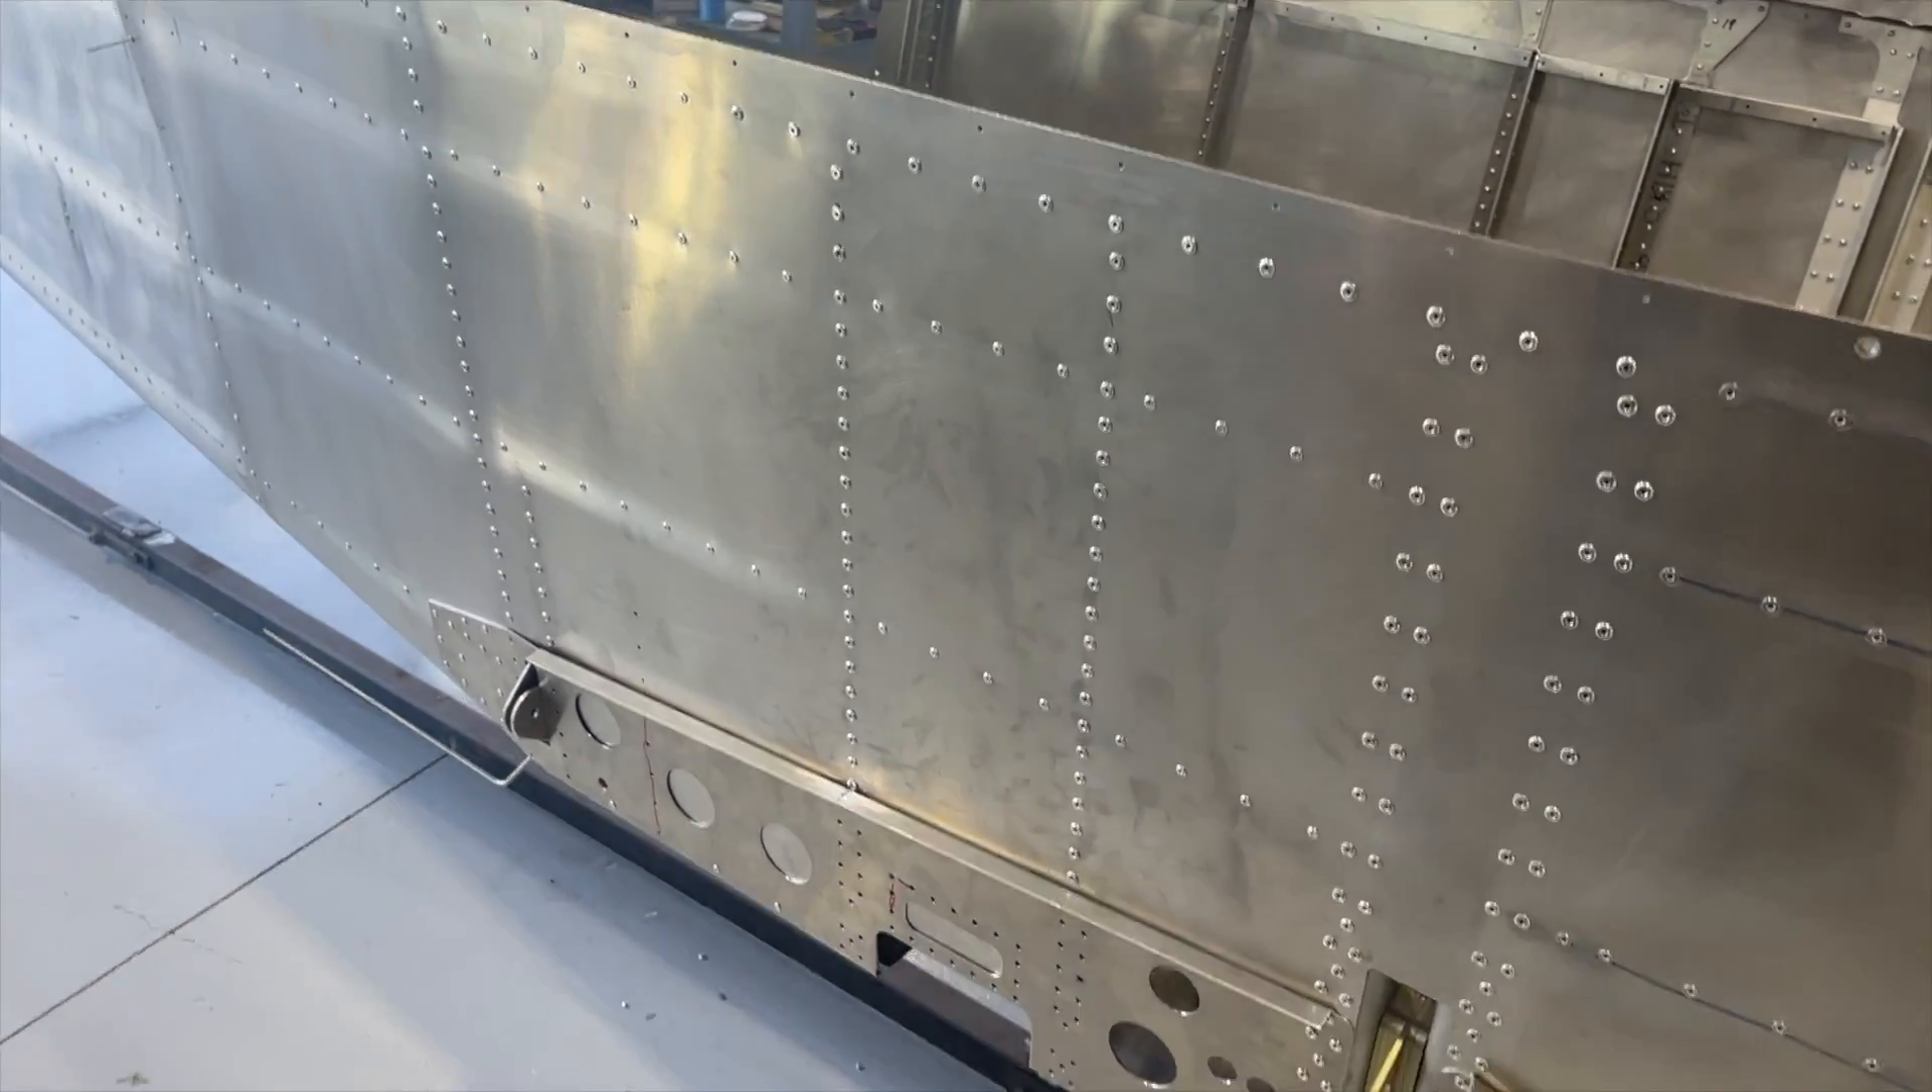Everything's been riveted back in, skins are lined up, so that's a done deal.